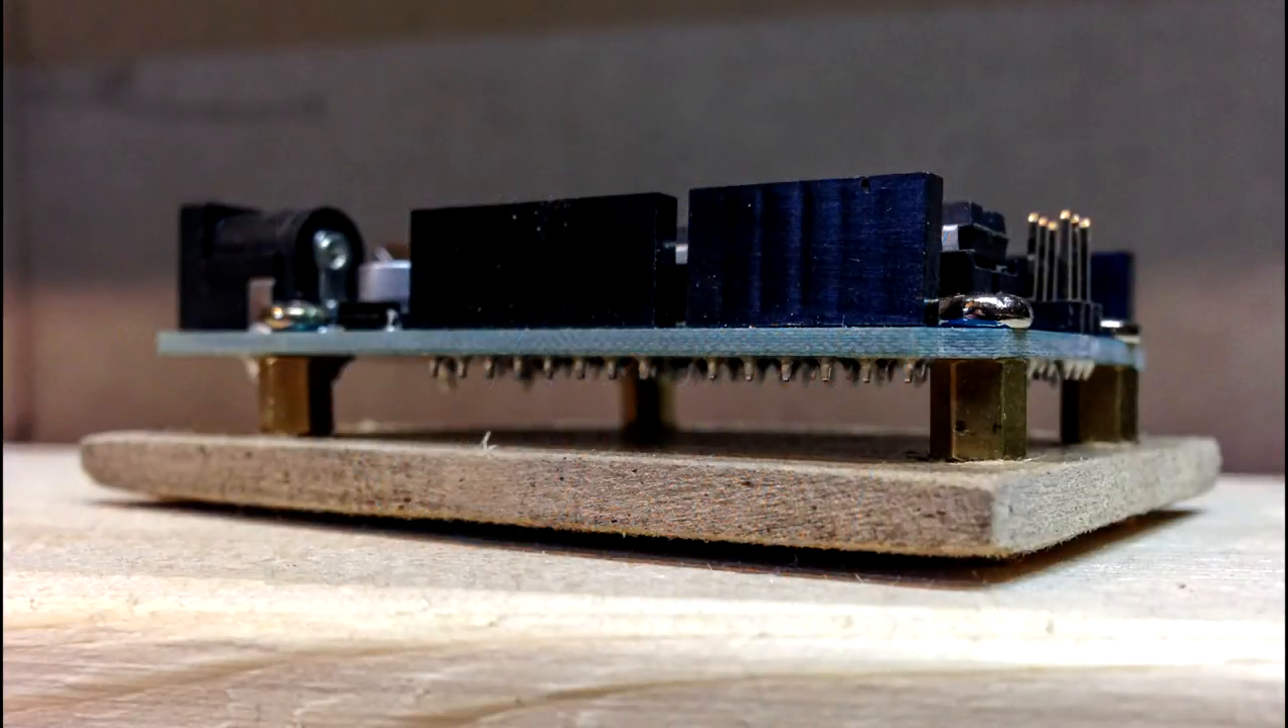Now the Arduino is mounted to the hardboard base. The standoffs are keeping it away underneath.